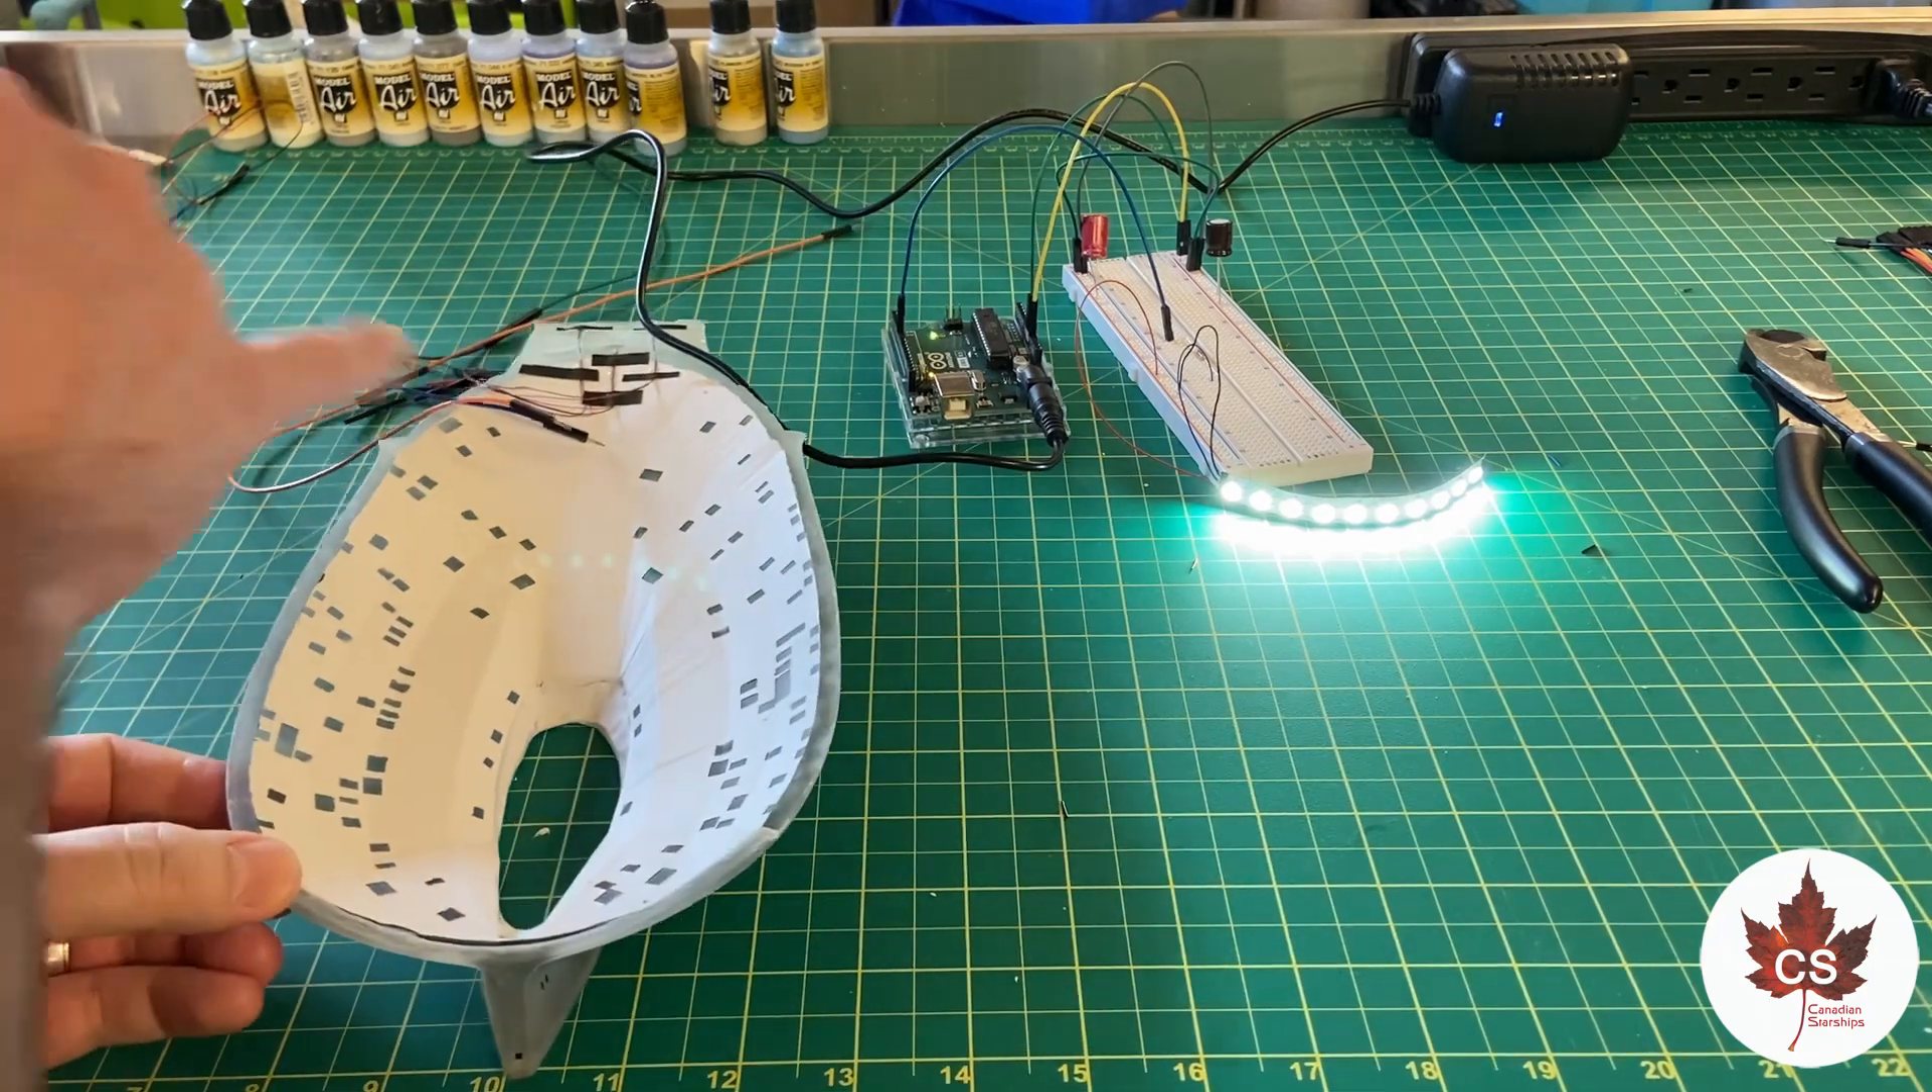Here we have the first smart LED strip wired up for the window lighting on the inside of the ship and this one is going to be going on the spine on the top section of the secondary hull.